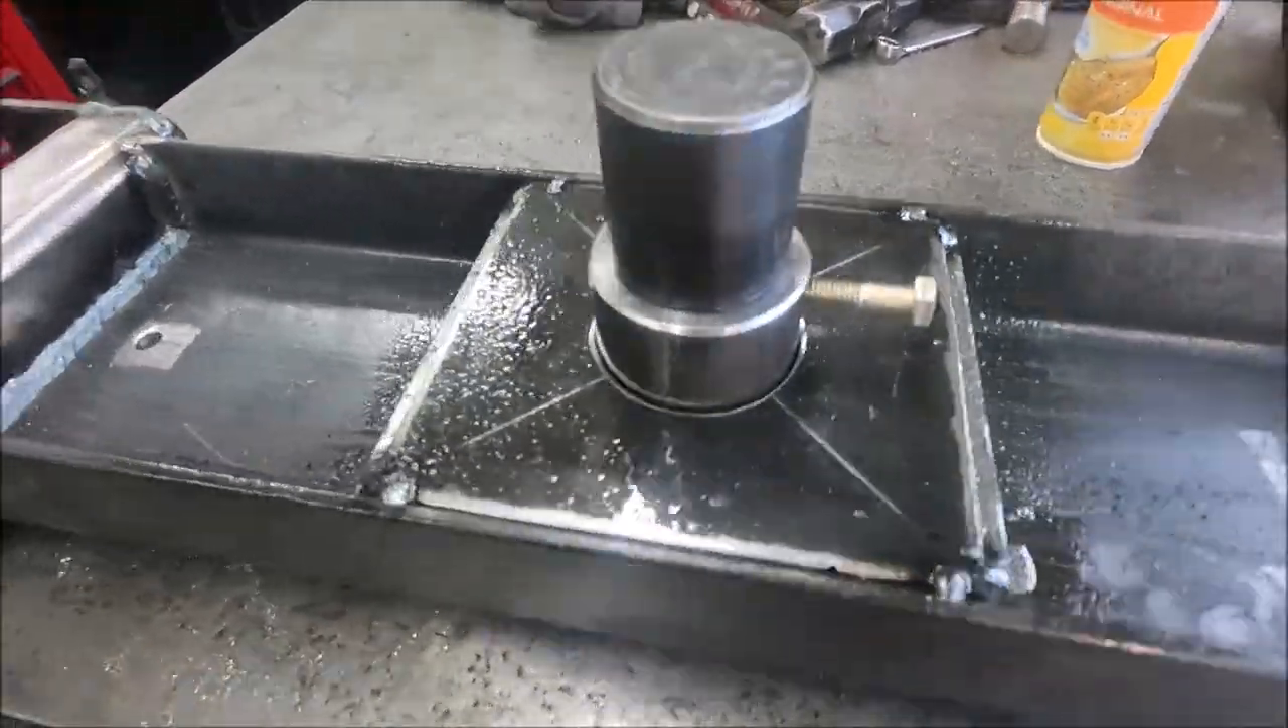Yeah, so I got the pieces all tacked in here now.